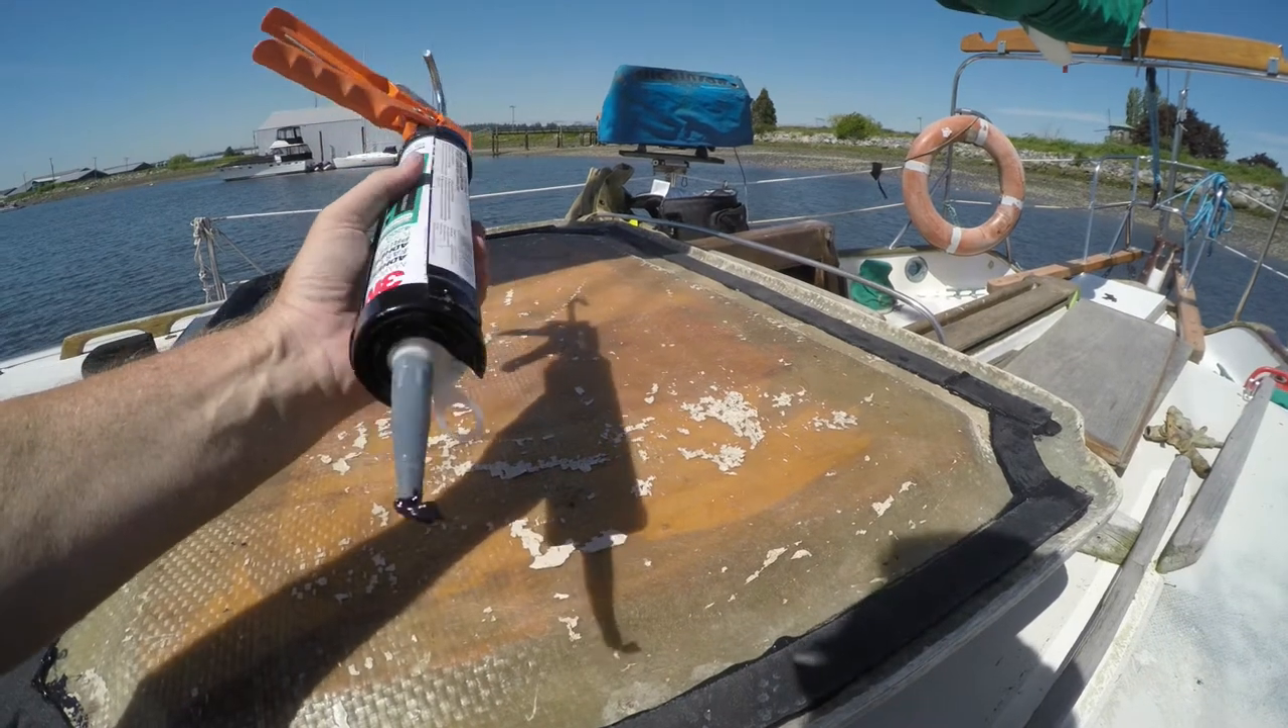This is the cockpit hatch and as you can see I've cut strips of rubber and glued them down all the way around the edge of the hatch.